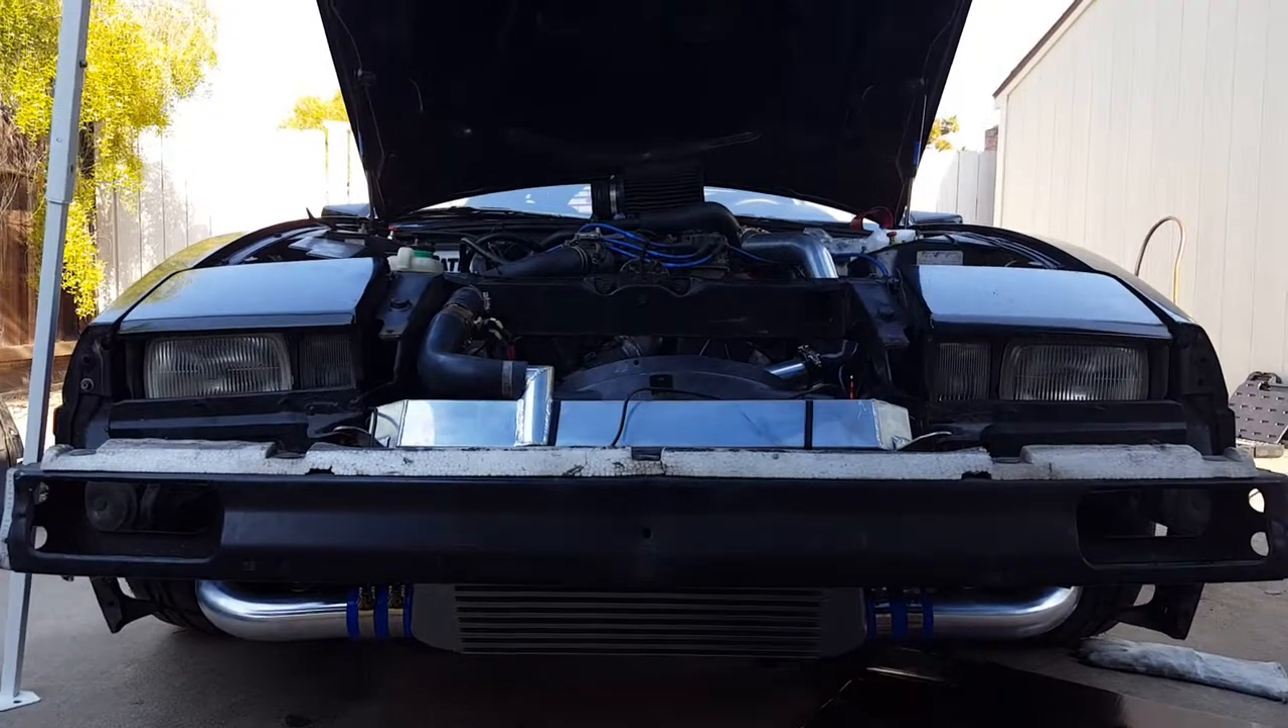Hey guys, I just finished installing the intercooler on my 1986 300ZX Turbo.